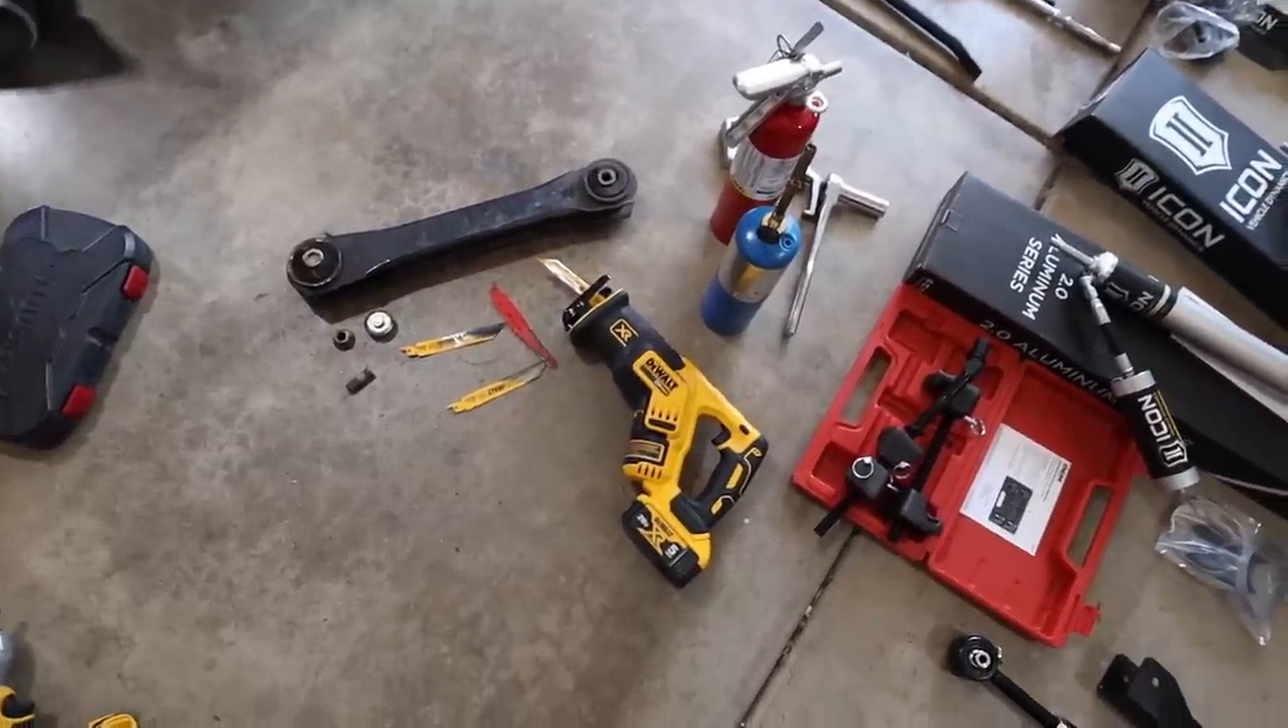Okay, so we finally got the control arm out and this took about almost two hours.